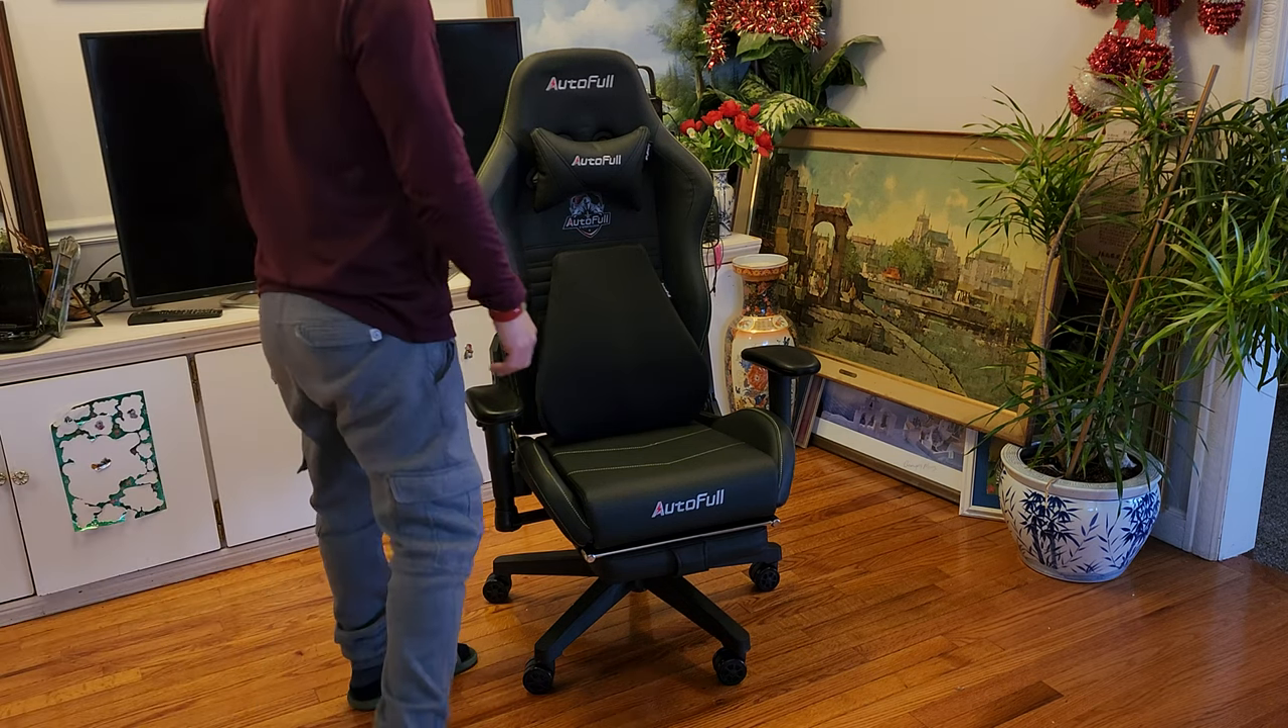Our autofold gaming chair is fully assembled.